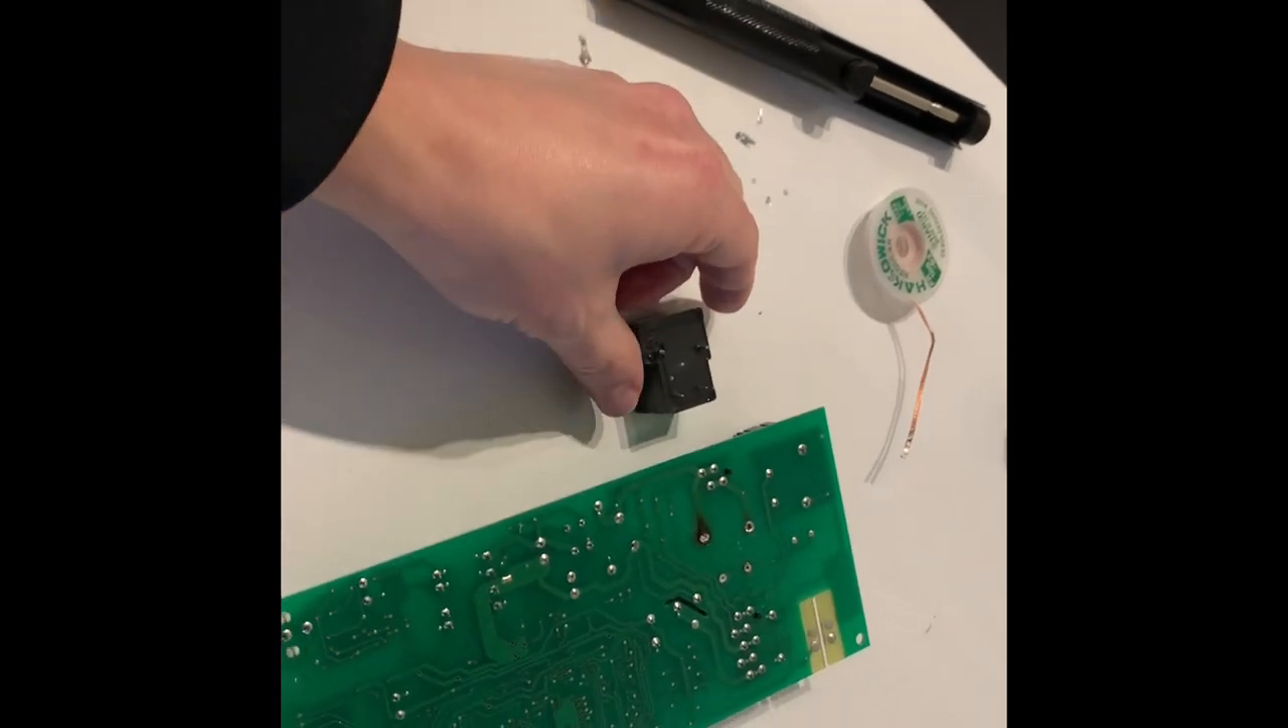And I was able to desolder the relay from the circuit board.